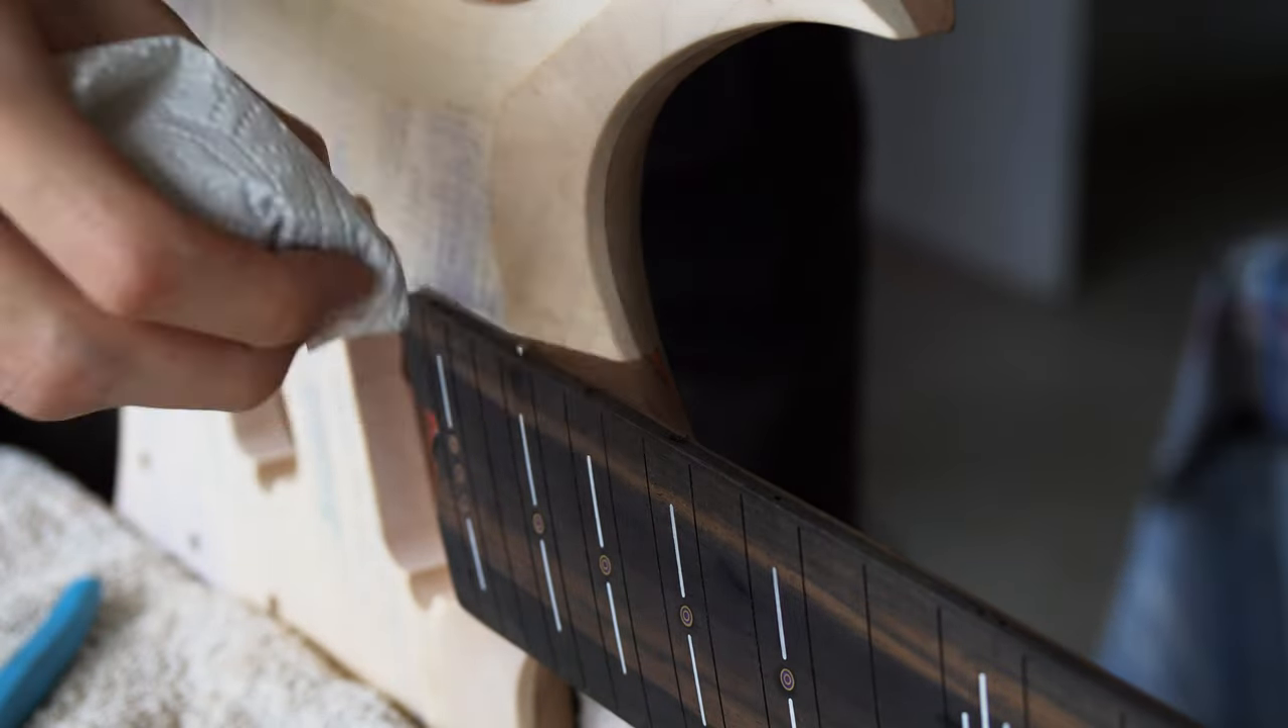Now all of the higher frets are right next to the body and there's no clearance for me to get my power drill in whatsoever.